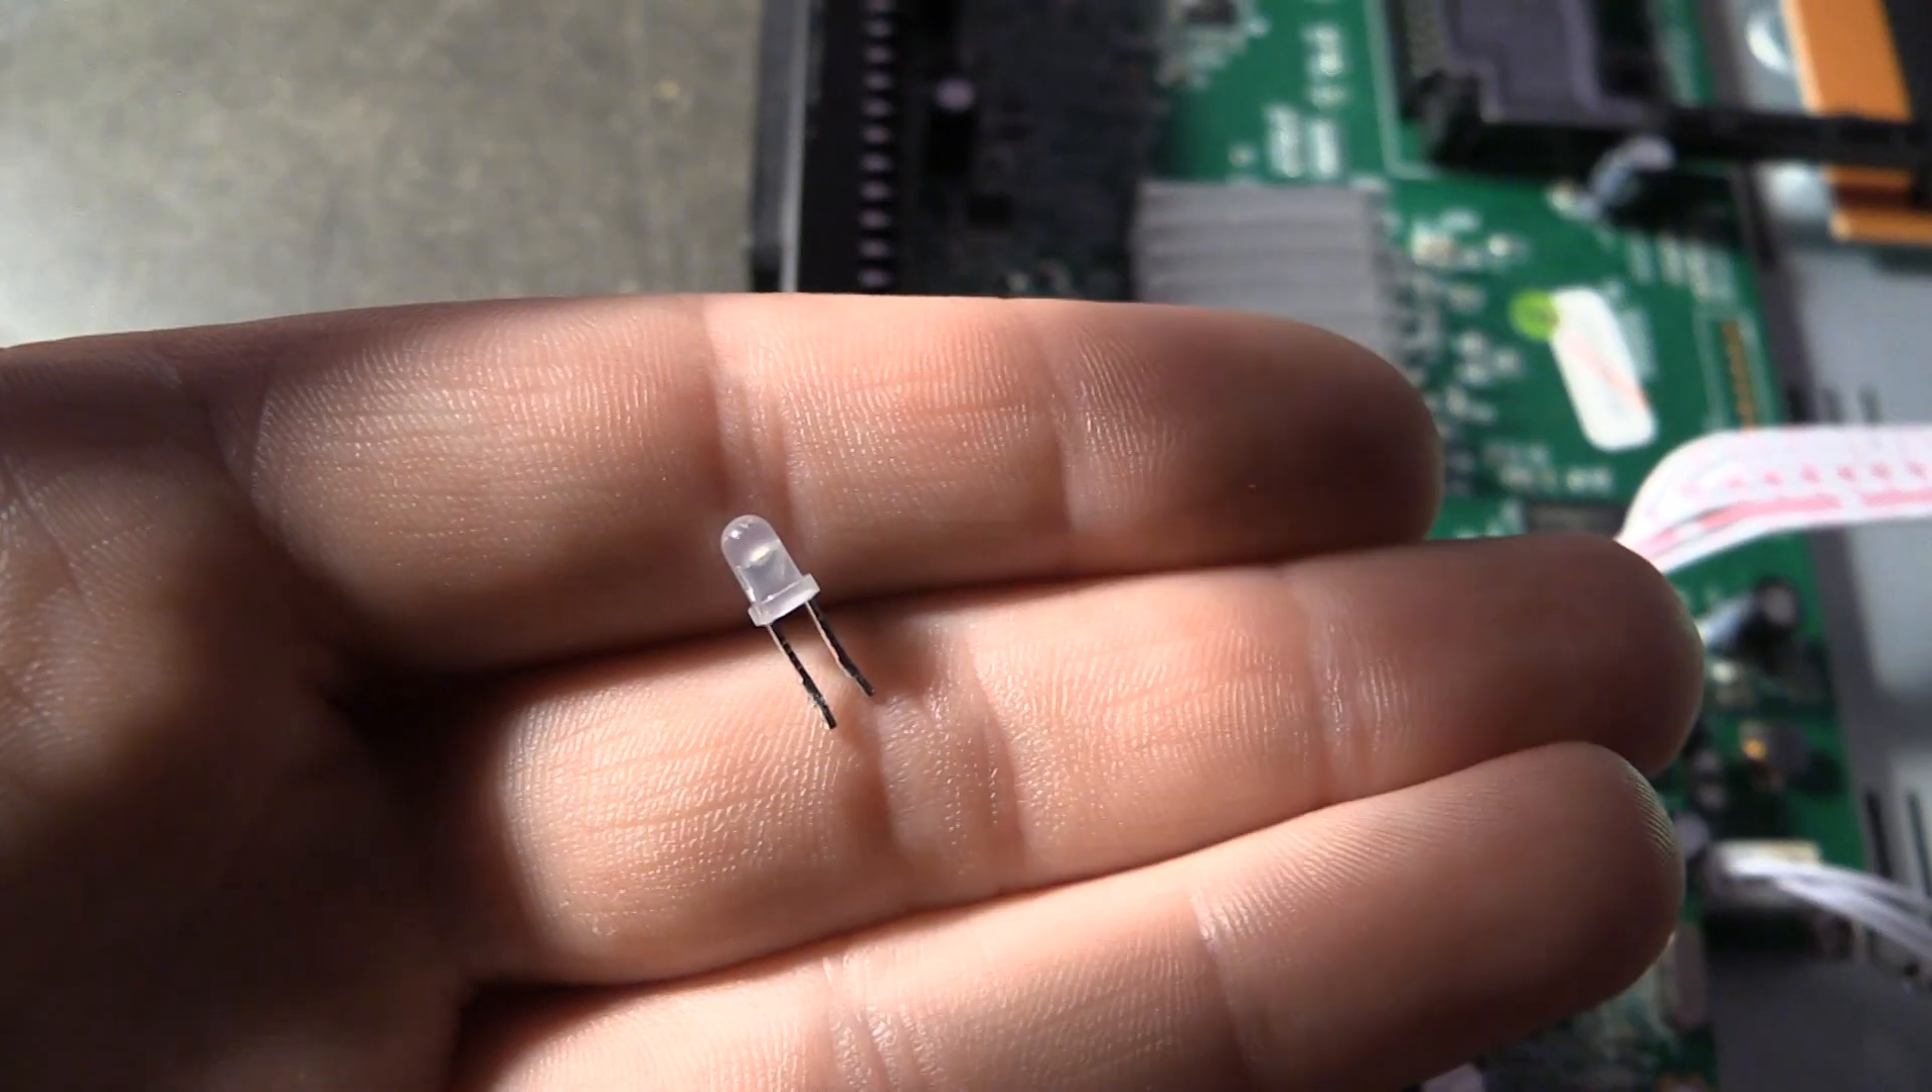First problem's been solved. The LED is out.